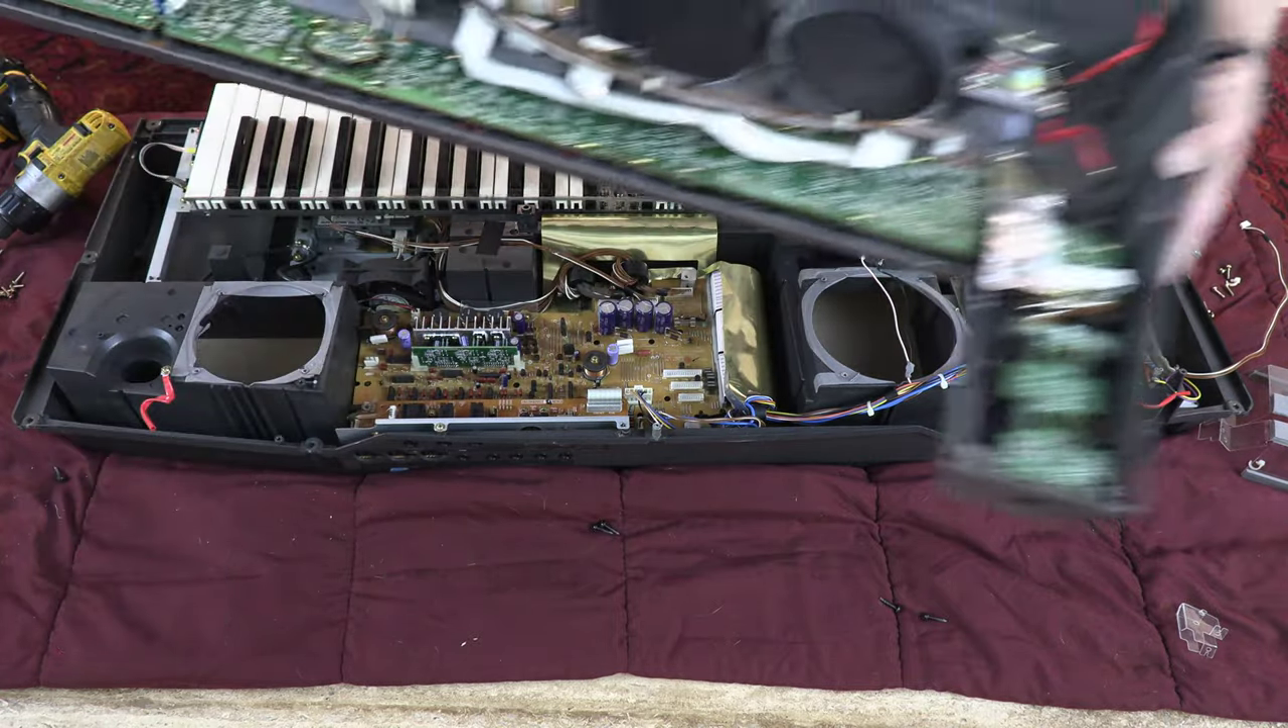So the top is completely separate from the bottom.